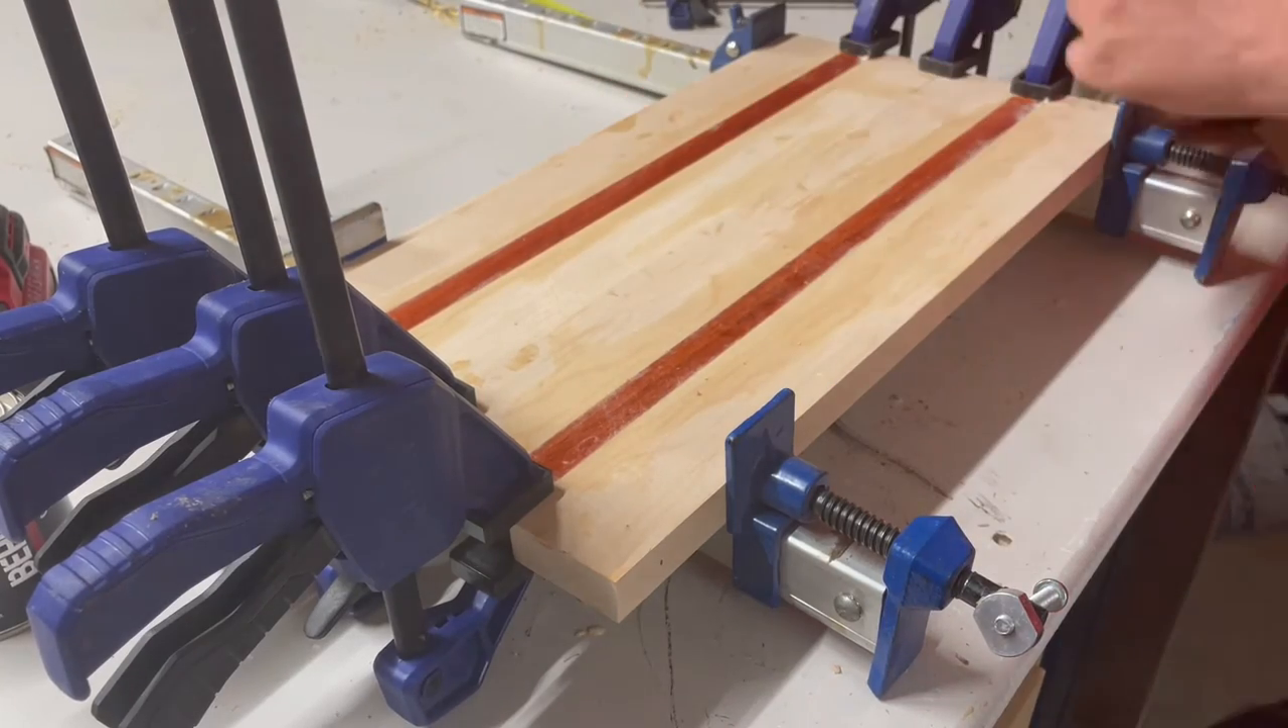I got my clamps on the sides making sure all this wood is clamped and ready with nice even pressure.